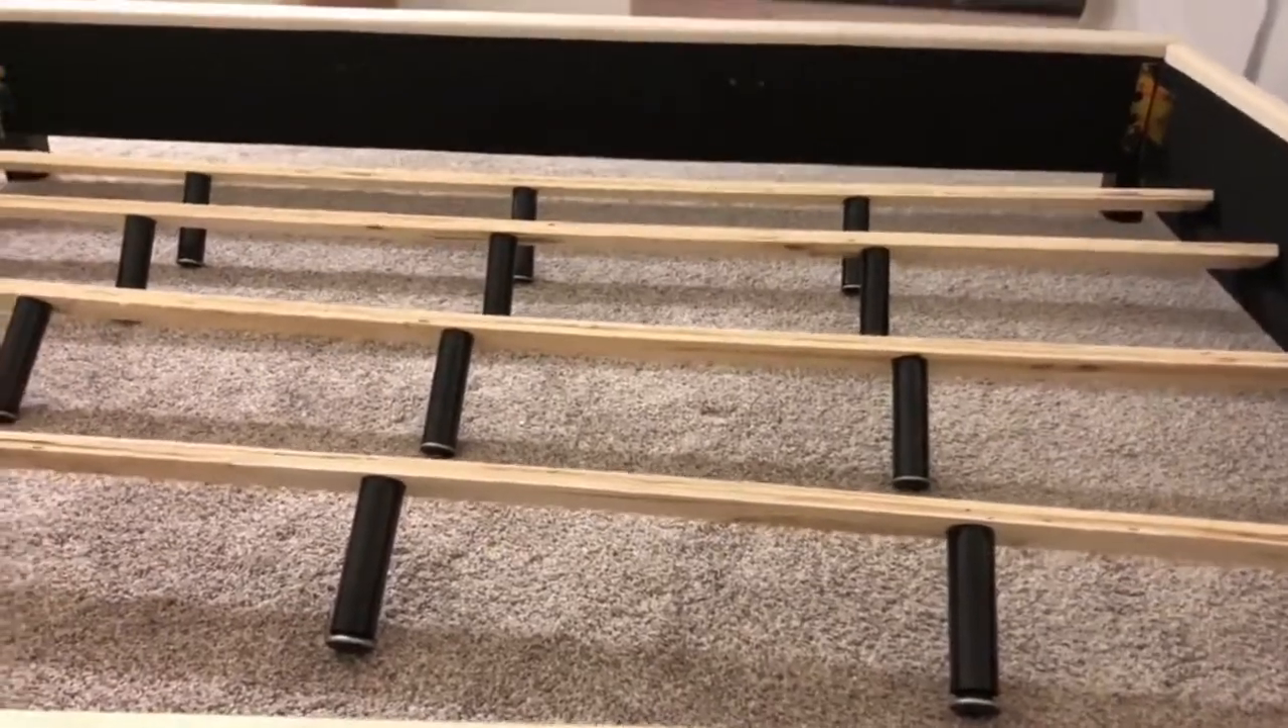Slats are ready with legs attached to them.